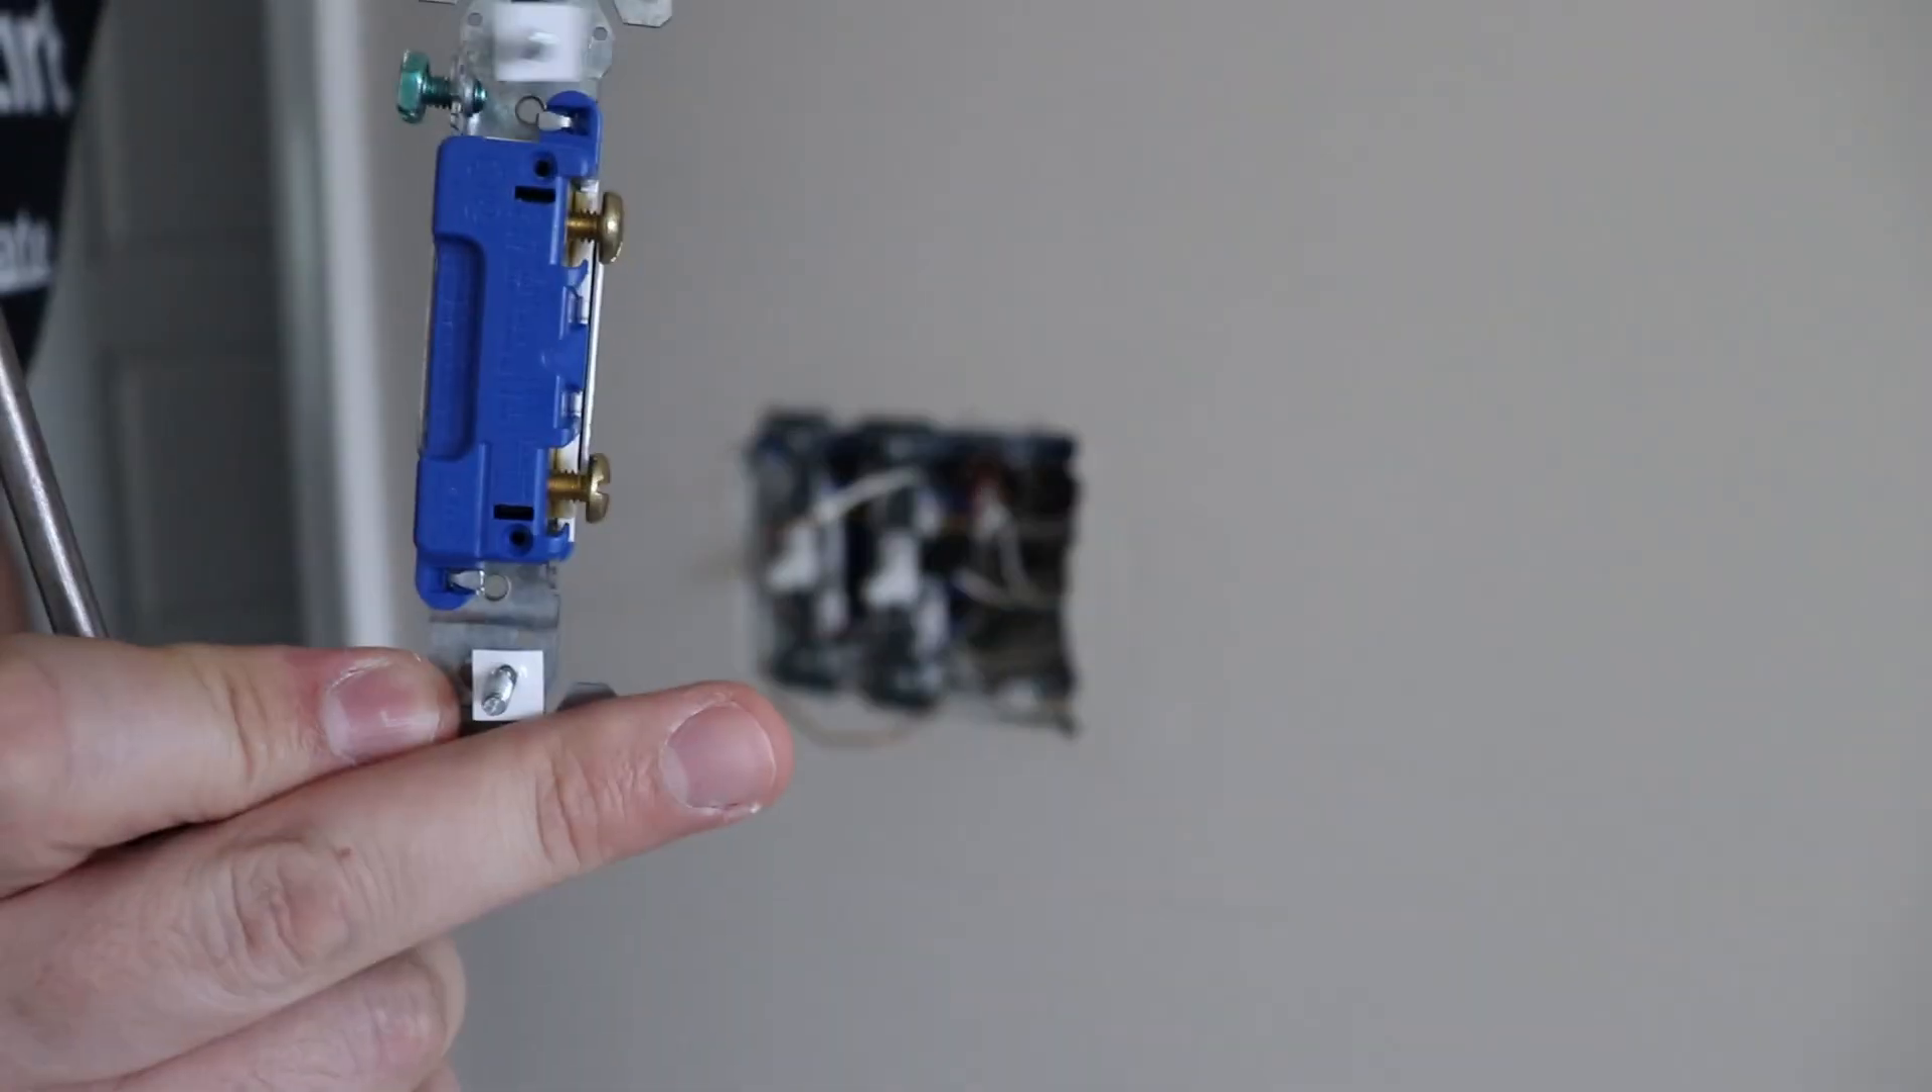All right so there is our basic switch all removed and you can see how basic this is.